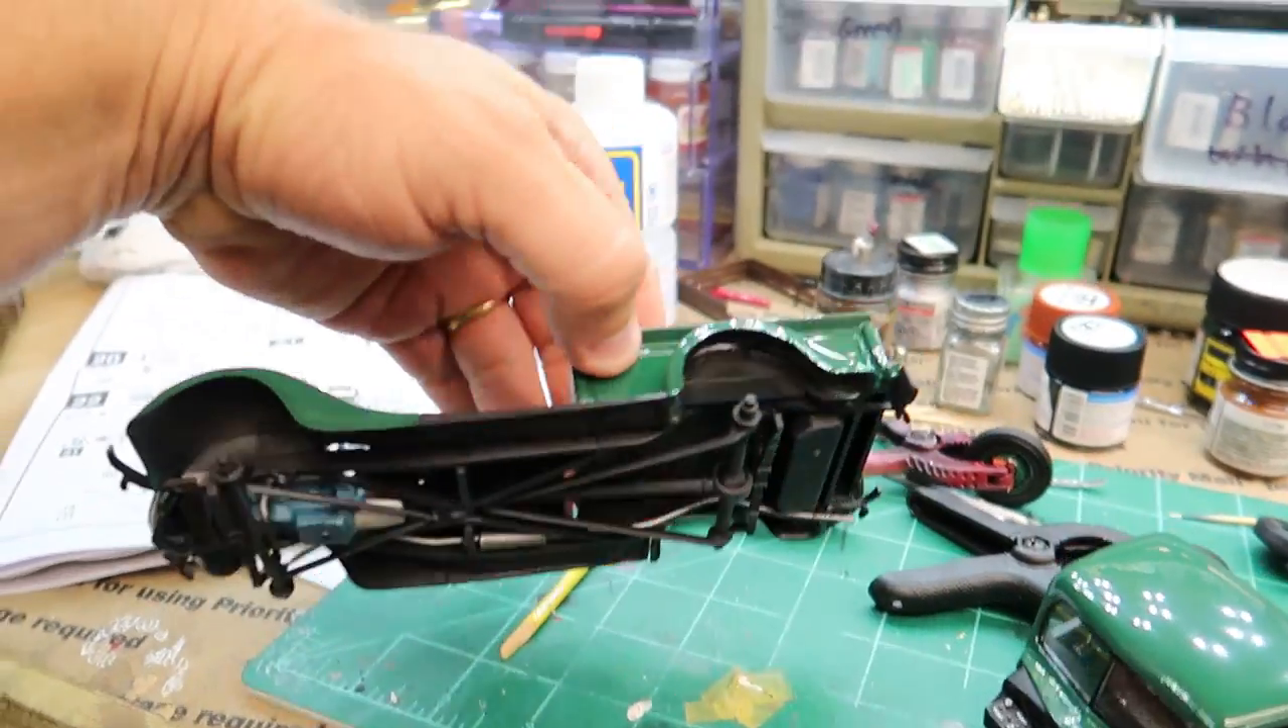Um the chassis is now mated to the body.